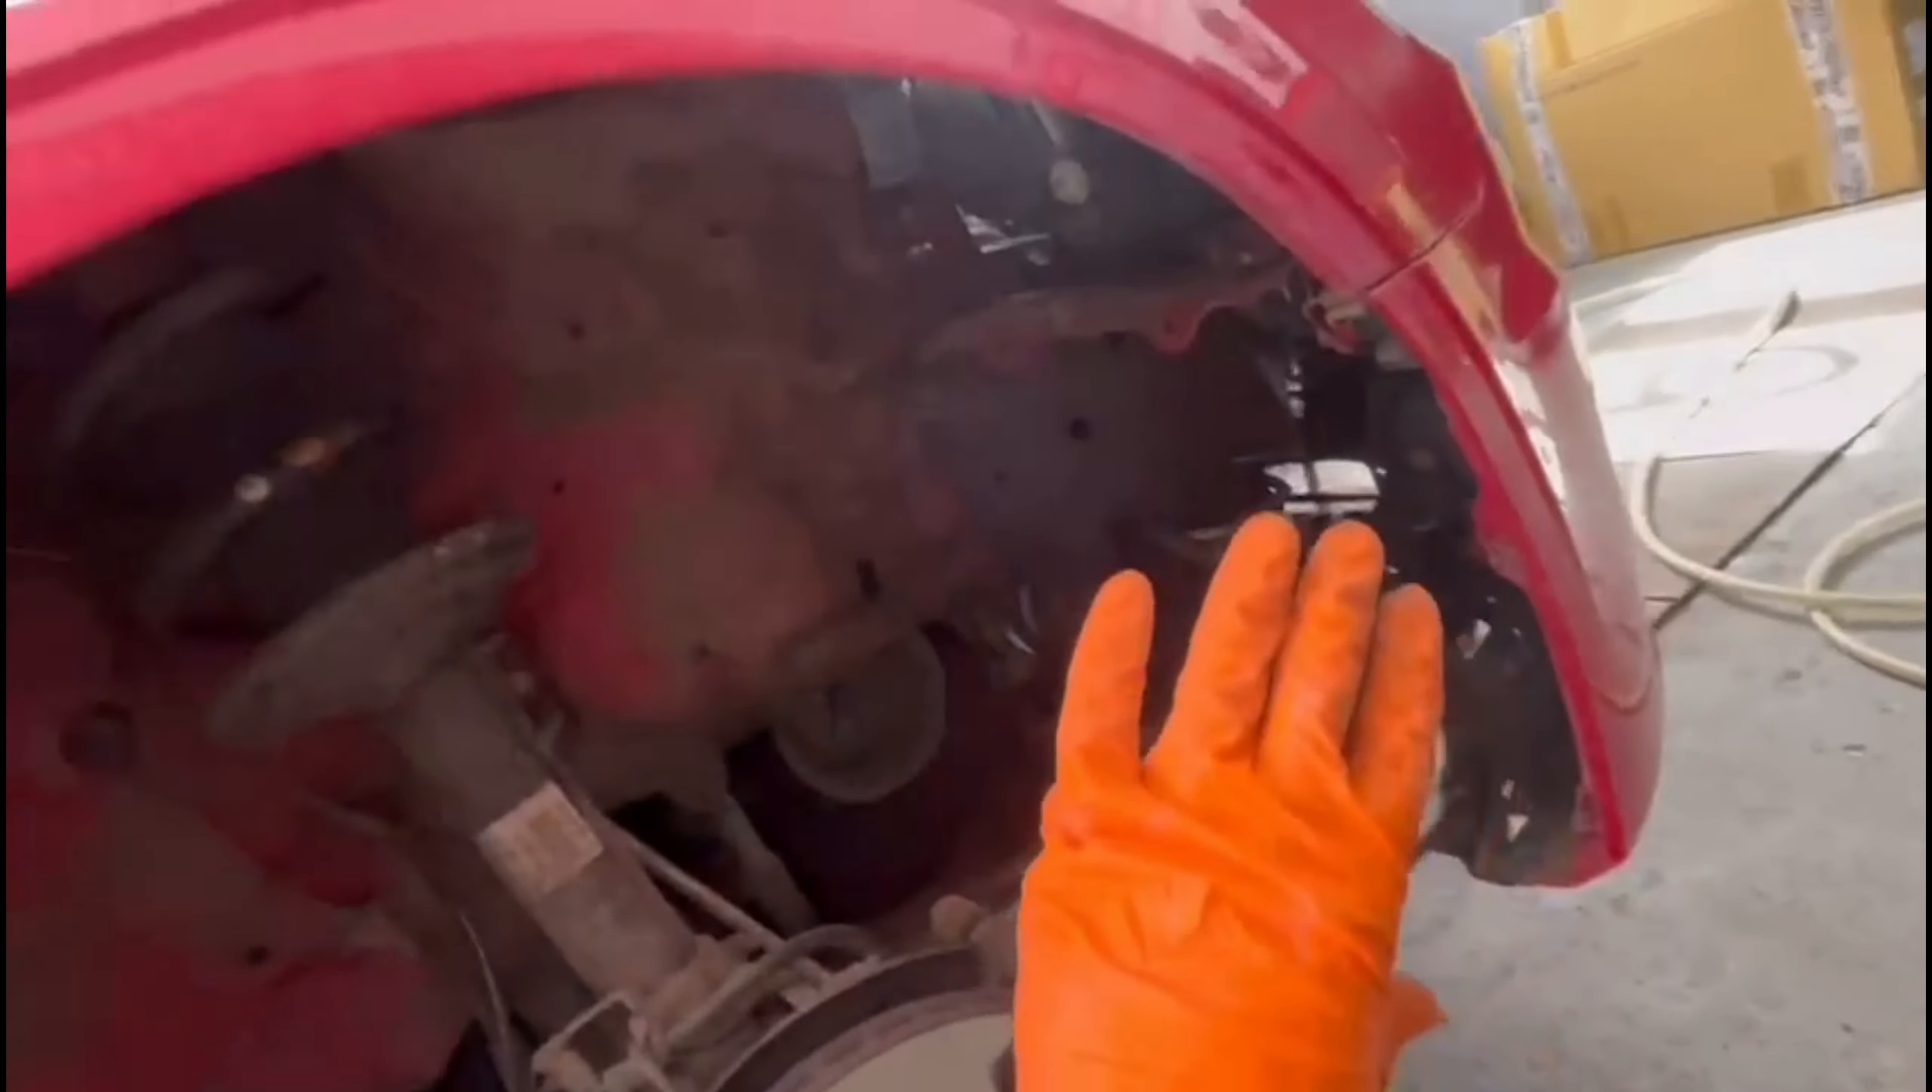As you can see i already removed the mud guard from this side.